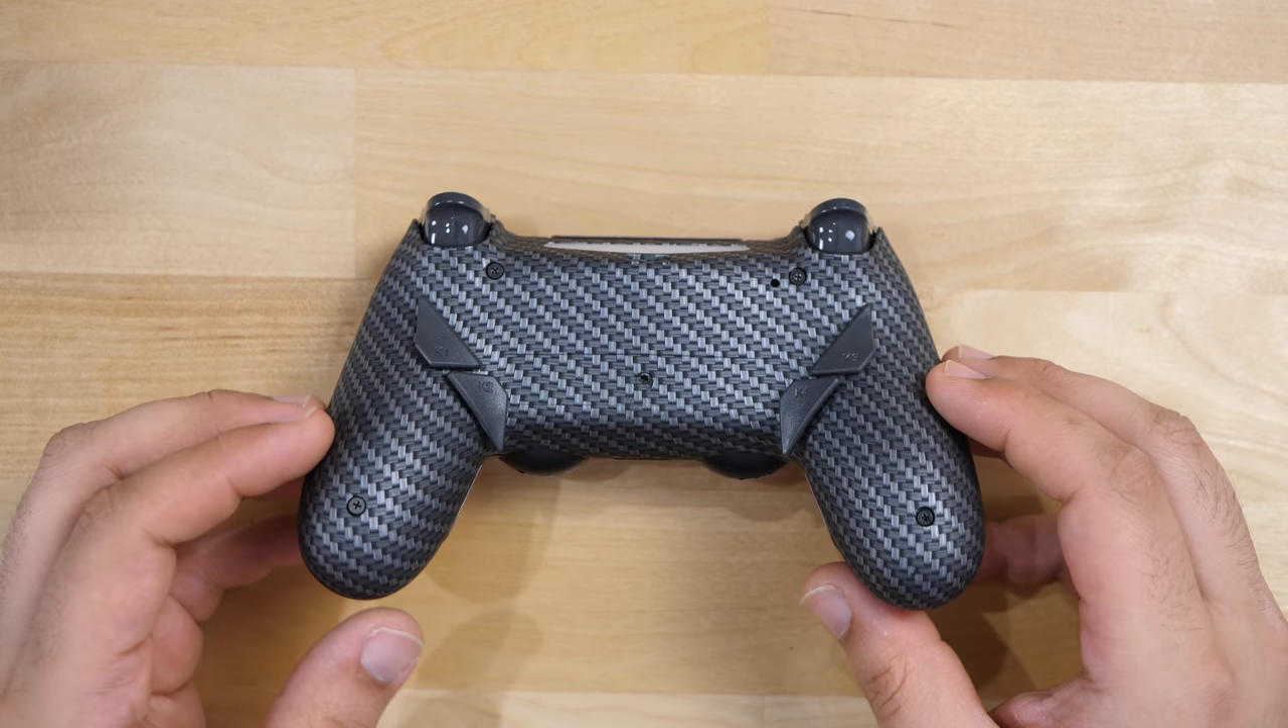We just installed the back plate with the extra buttons. We are done.